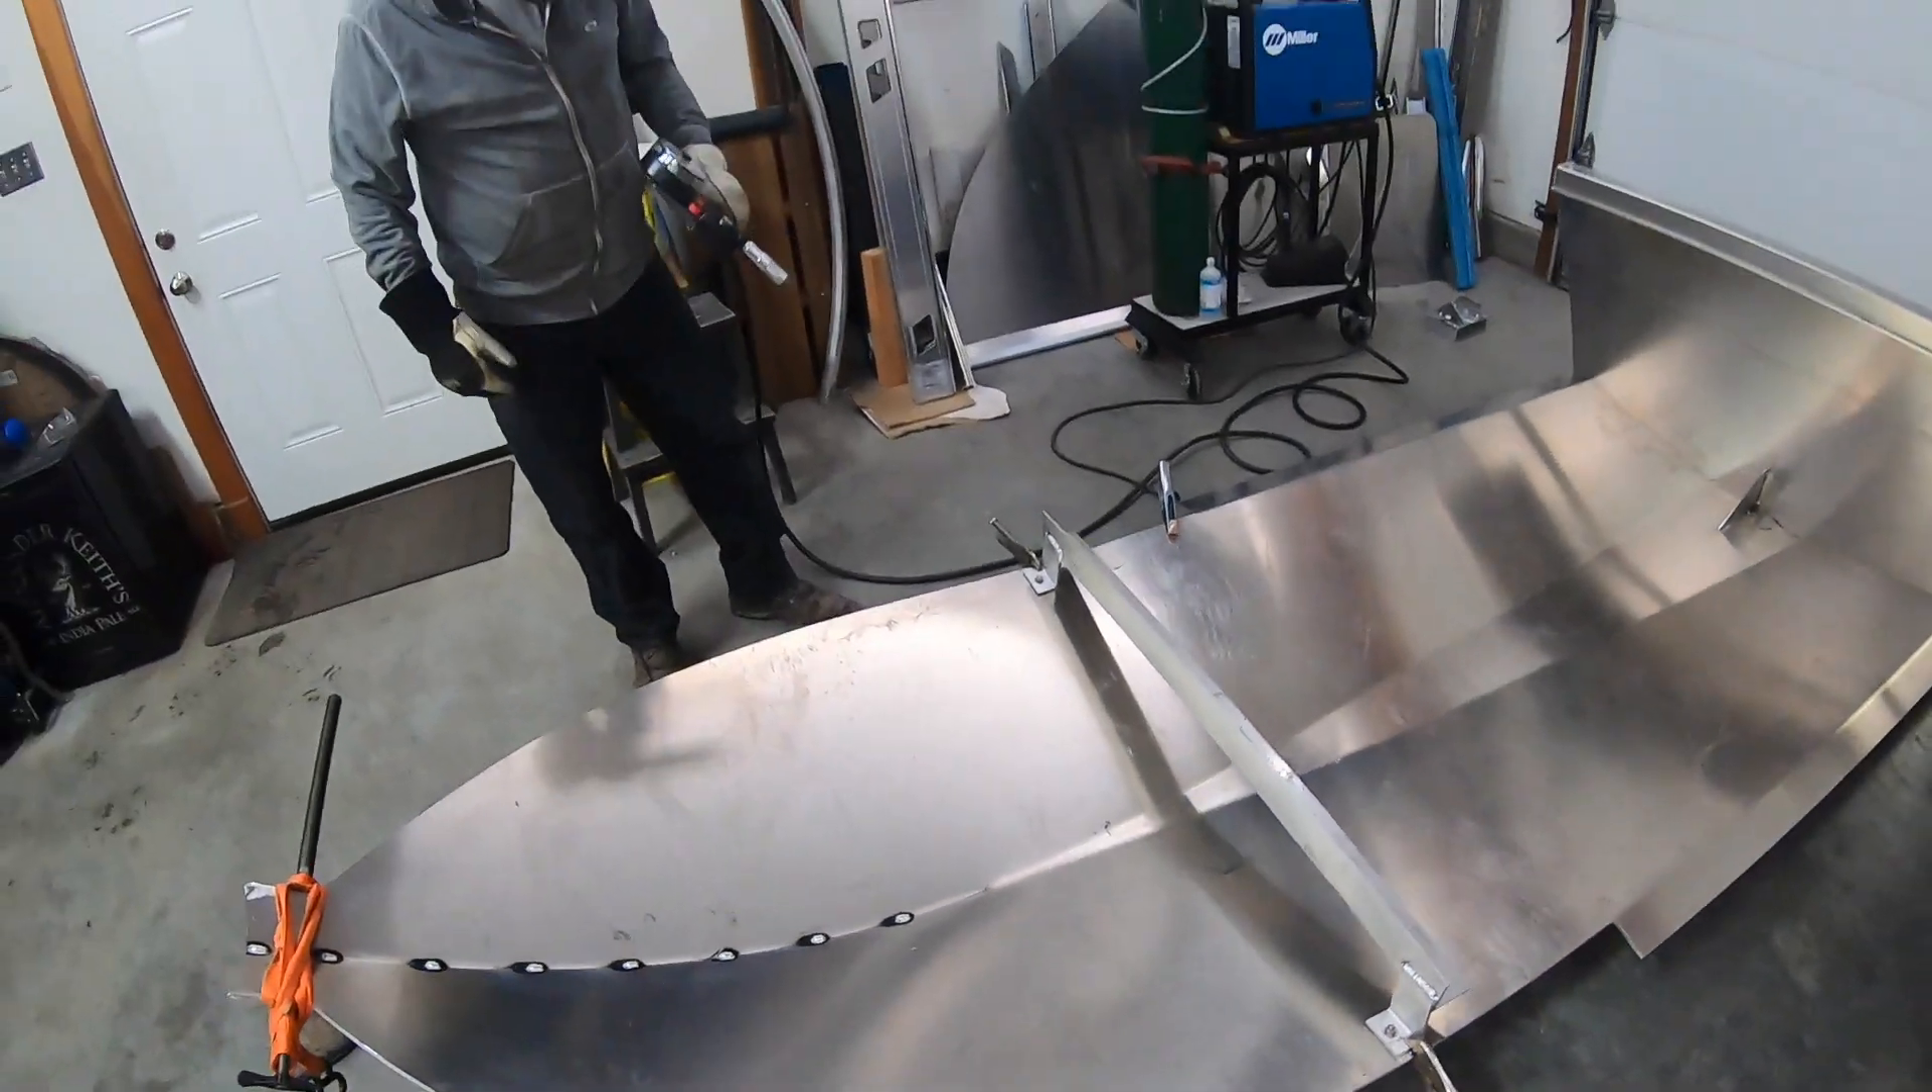You got a brace bolted in that's super crucial.